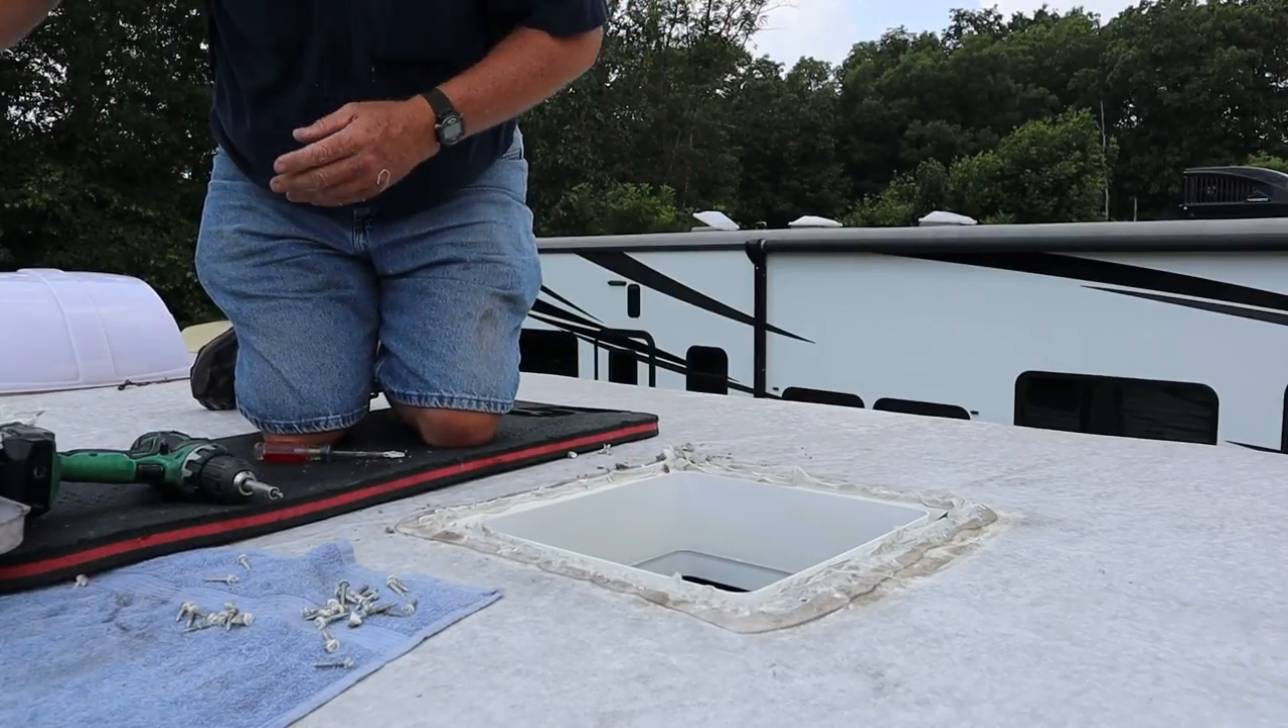Got the vent off now we are uh we got to clean this sealer up.